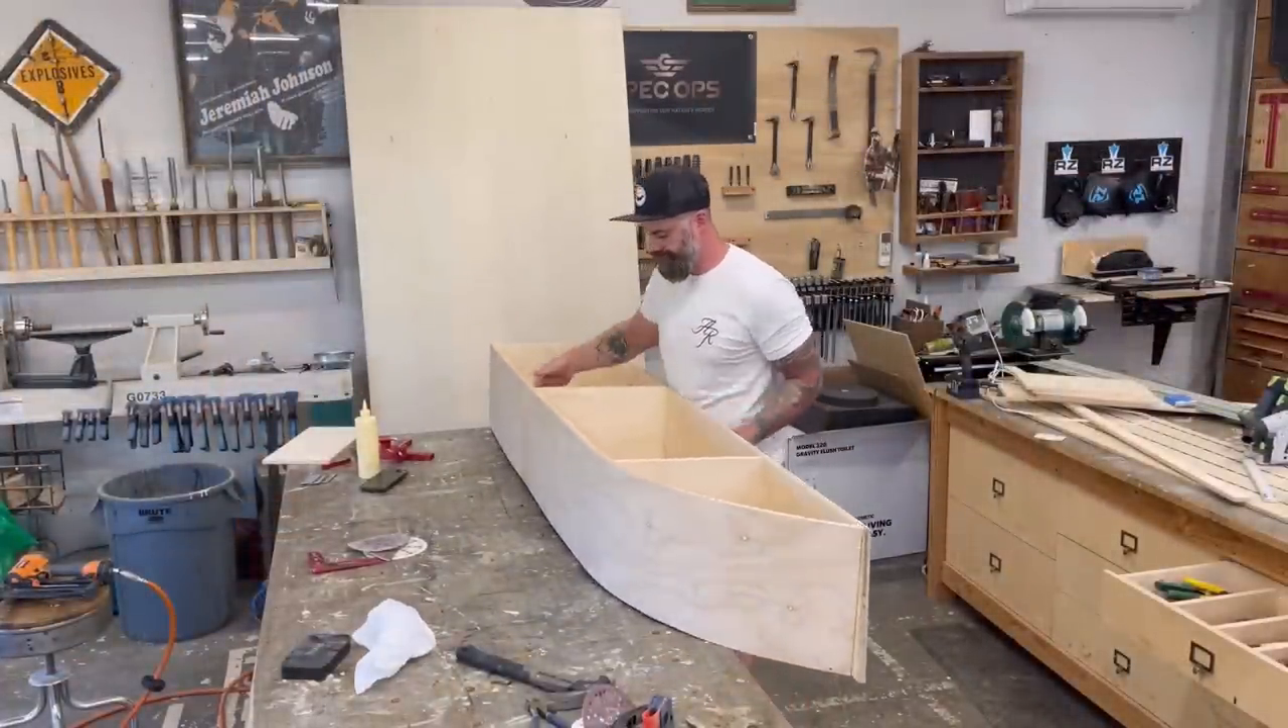I just glued and tacked my dividers in place, and now my first cabinet carcass, if you want to call it that, was constructed.